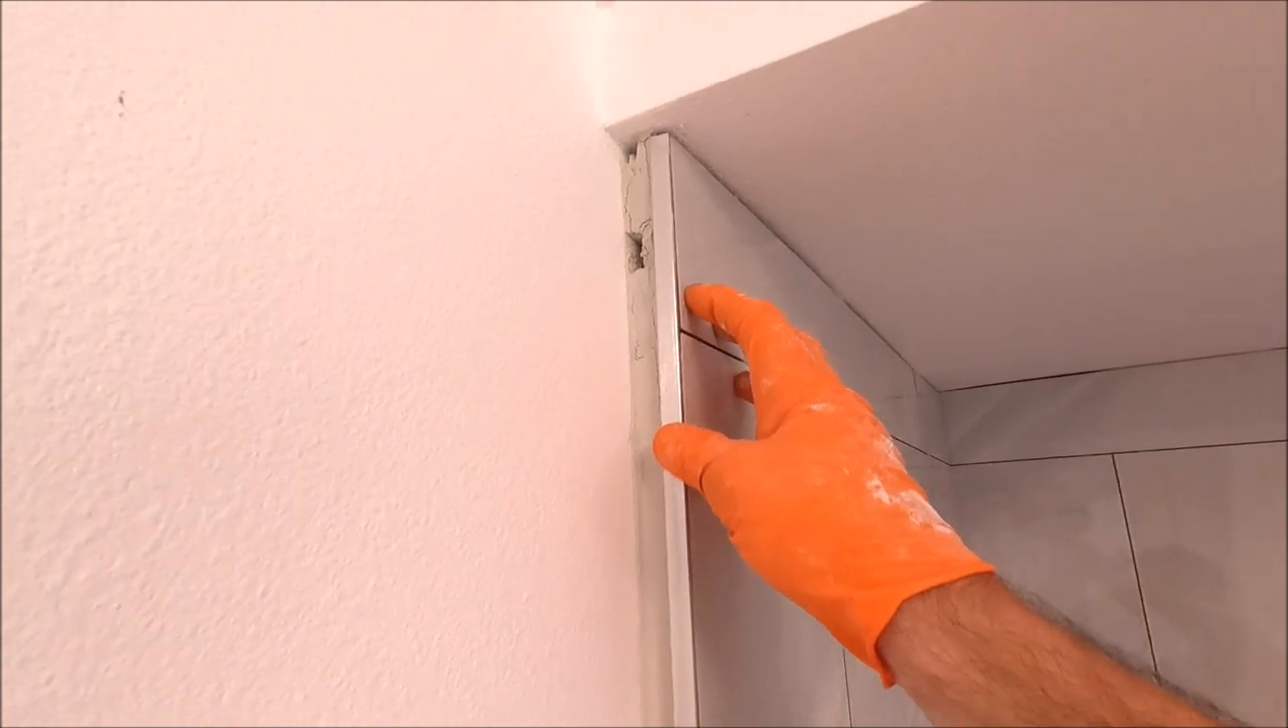We now have a large gap between the drywall and our tile that needs to be filled.